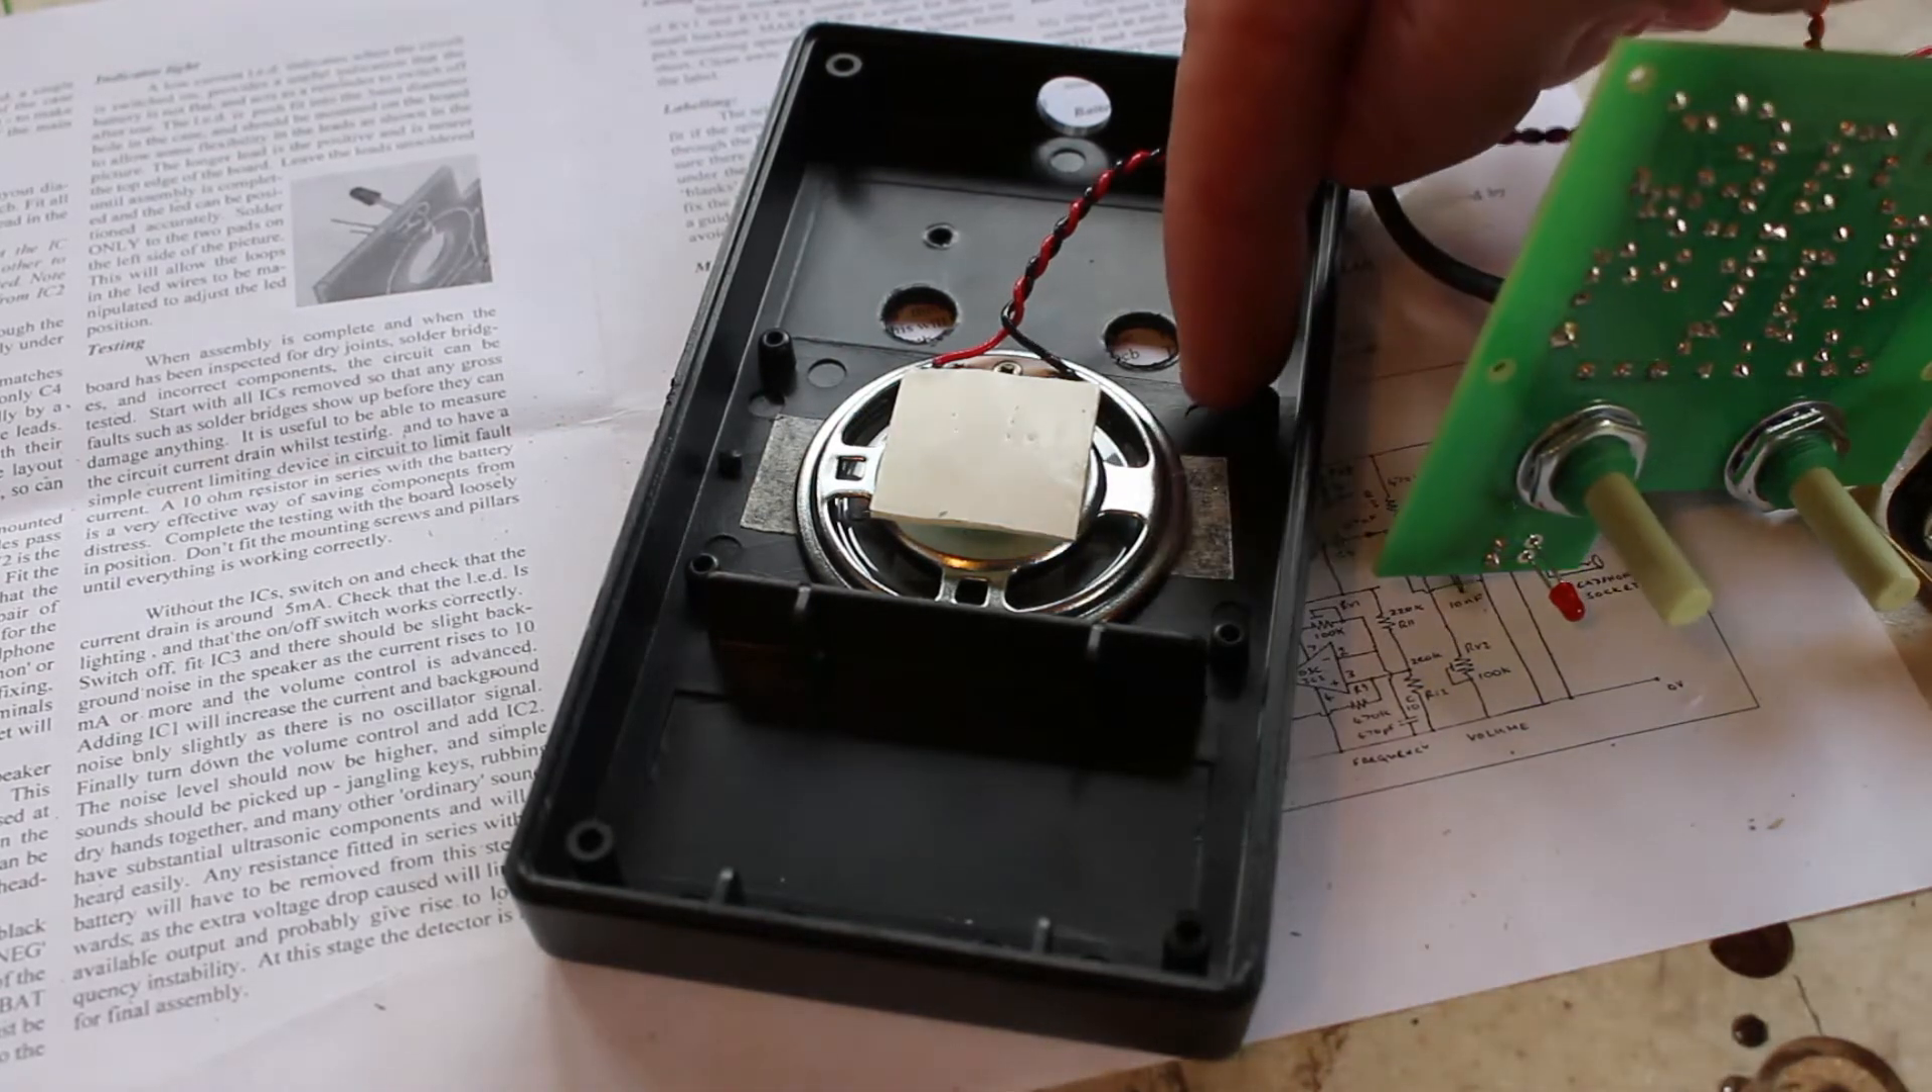The first thing I've done is I've mounted the speaker and I've used two little bits of double -sided tape here.